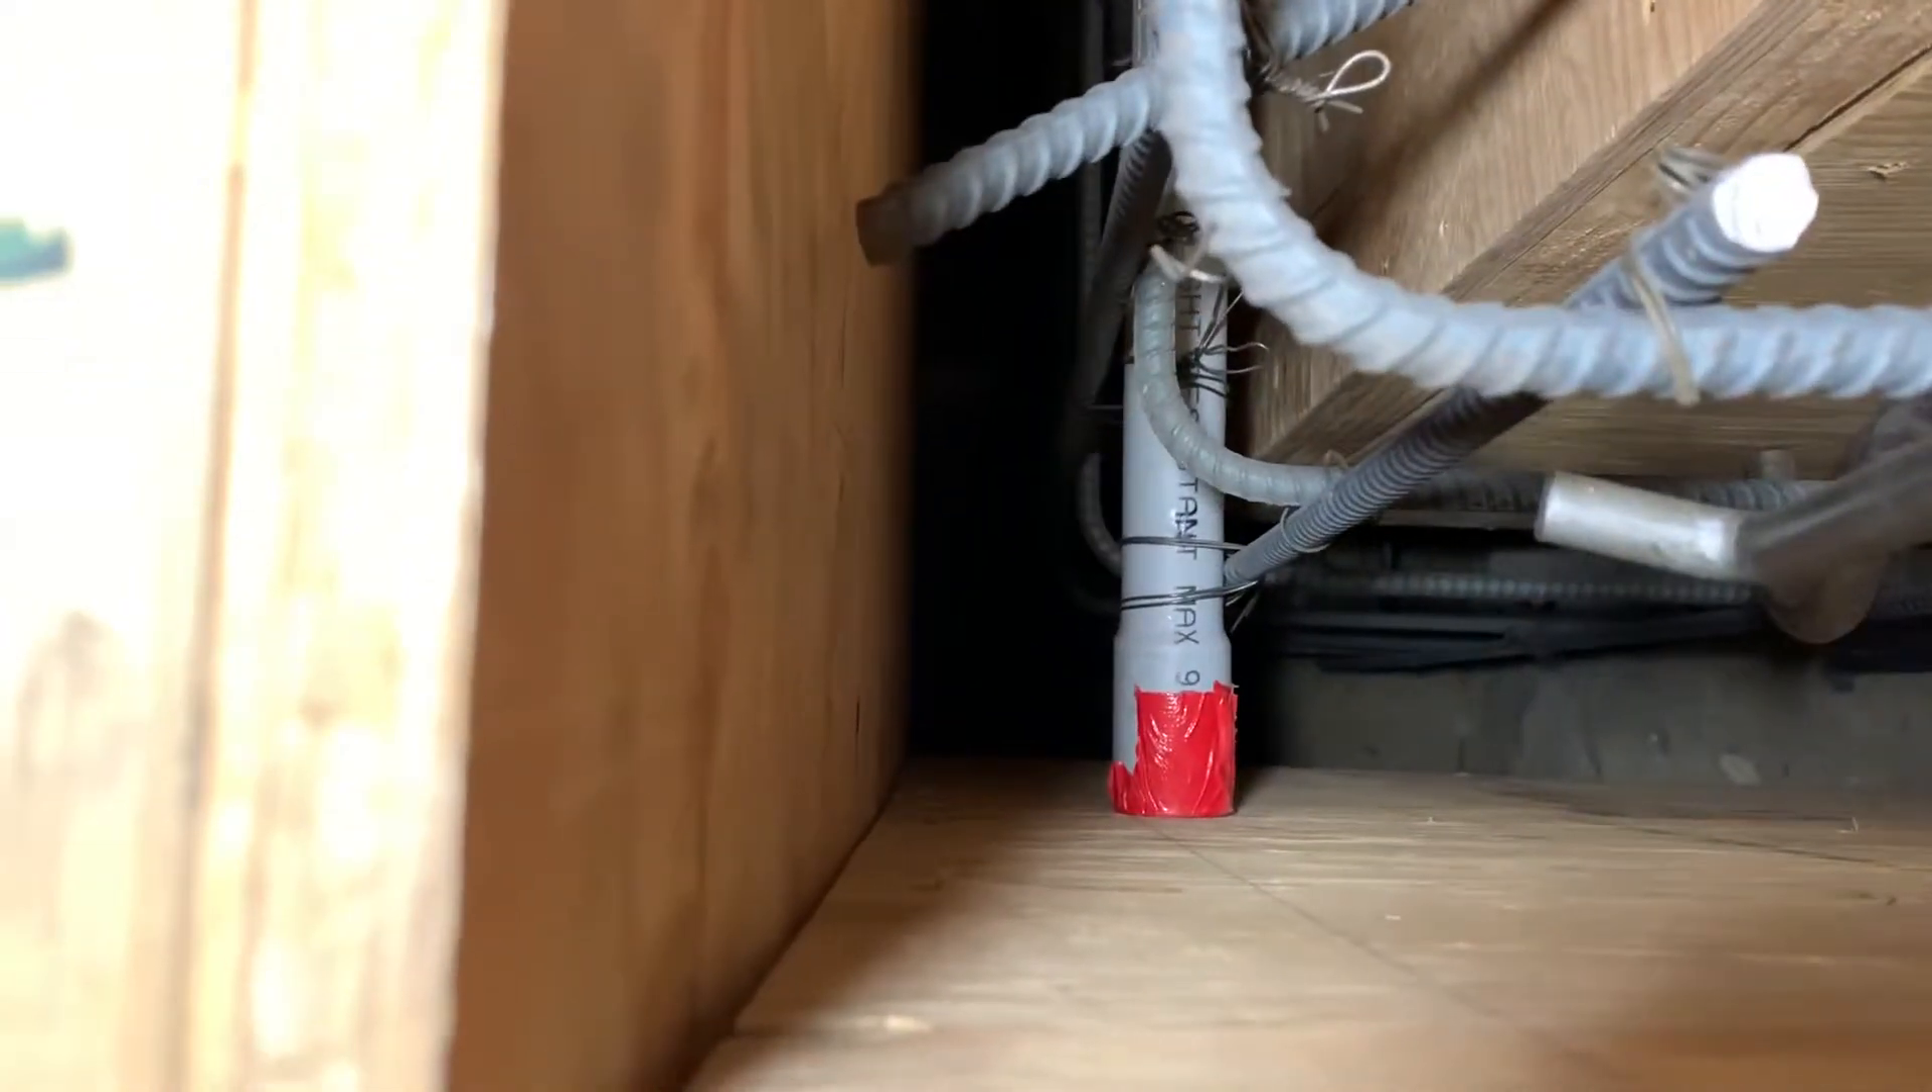I utilized the bell end of the PVC there and taped it up.